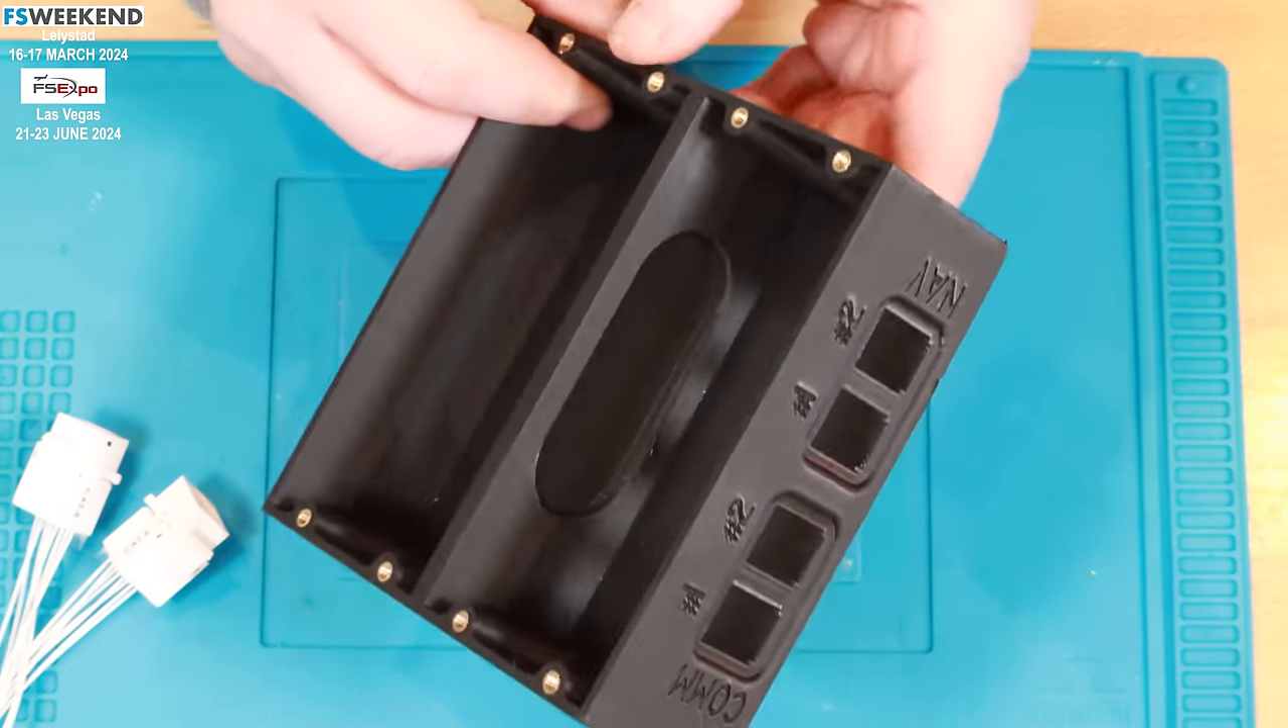So that's the inserts placed into the base.